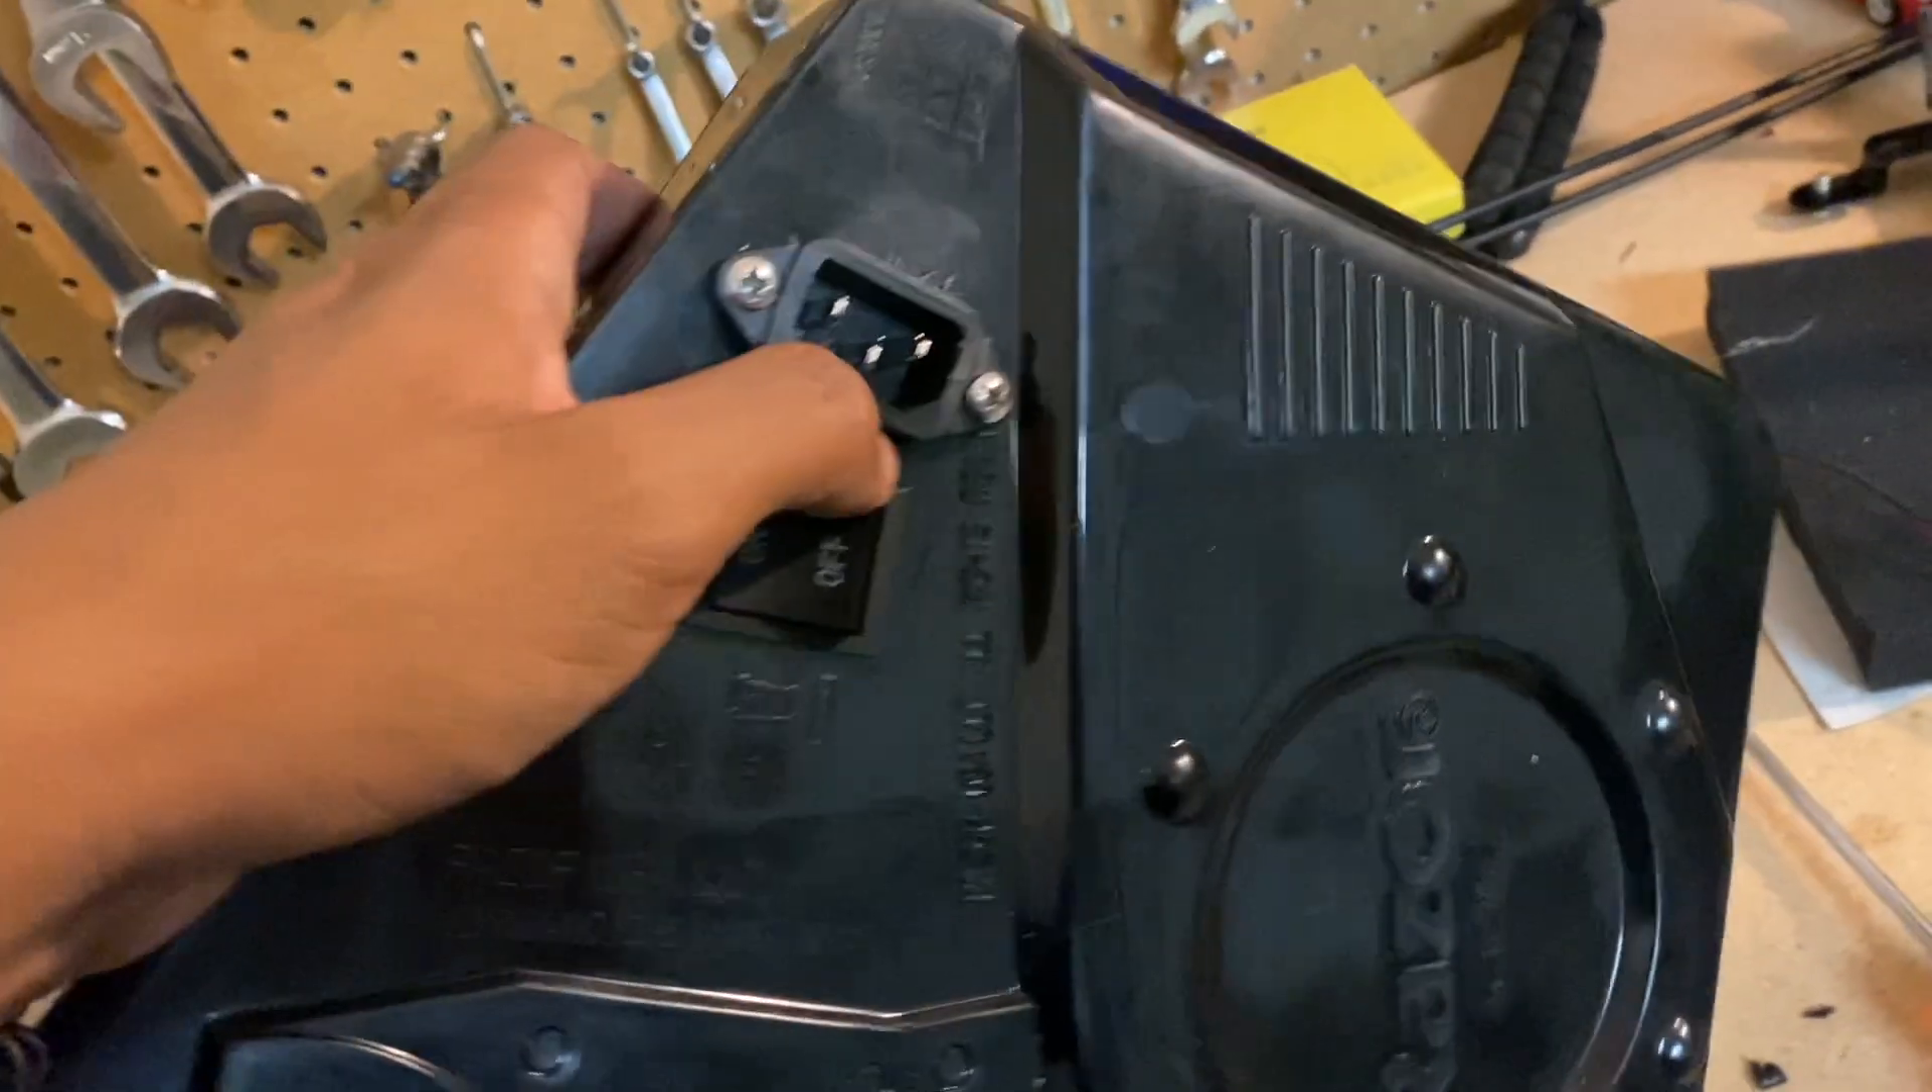This is what the port looks like installed.